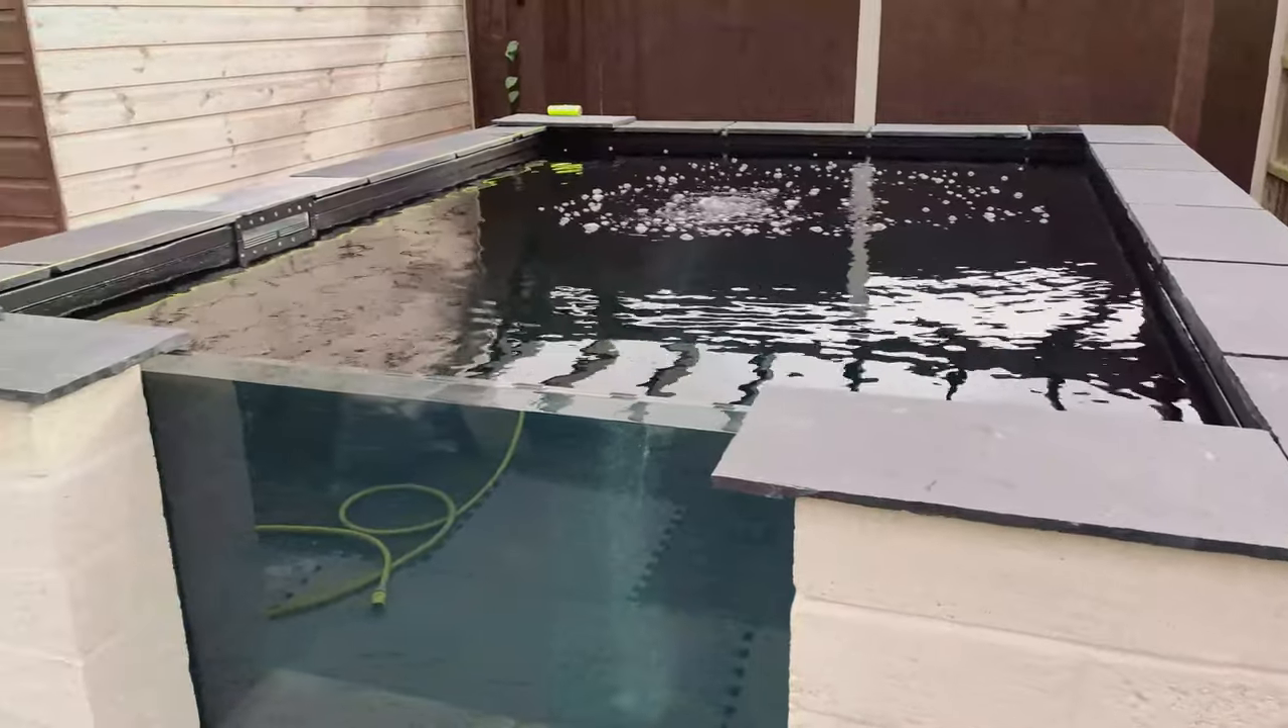Beautiful. So here we are now. All stones in position.